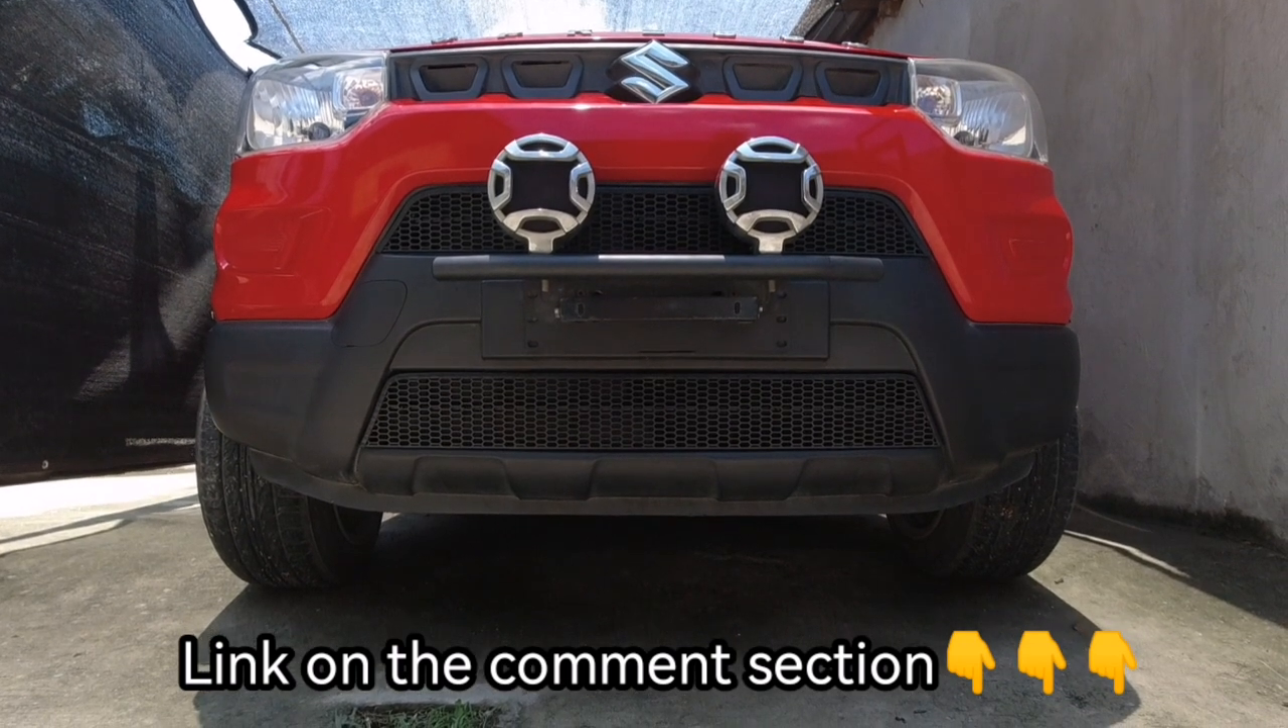Ito na yung itsura kapag naikabitan natin yung mesh grill dito sa harapan.